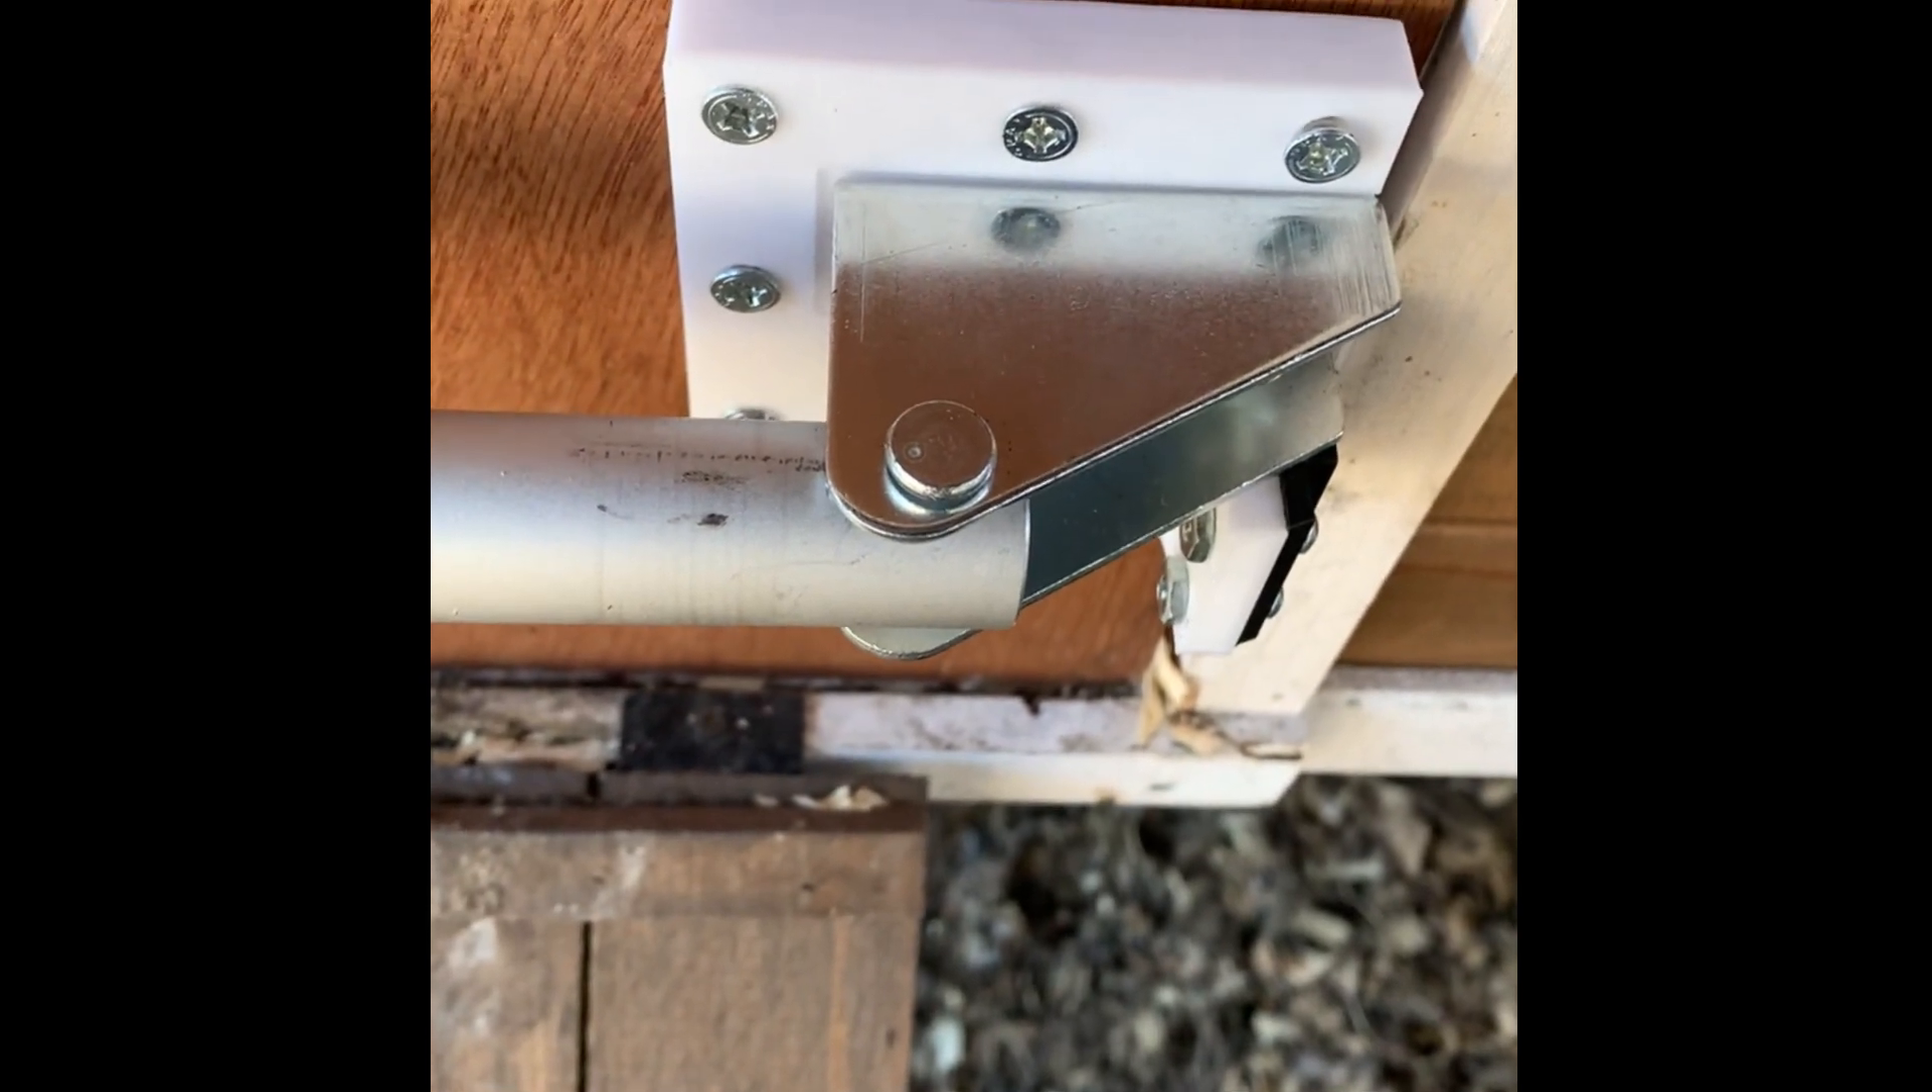Okay, so I installed the right side of the arm.